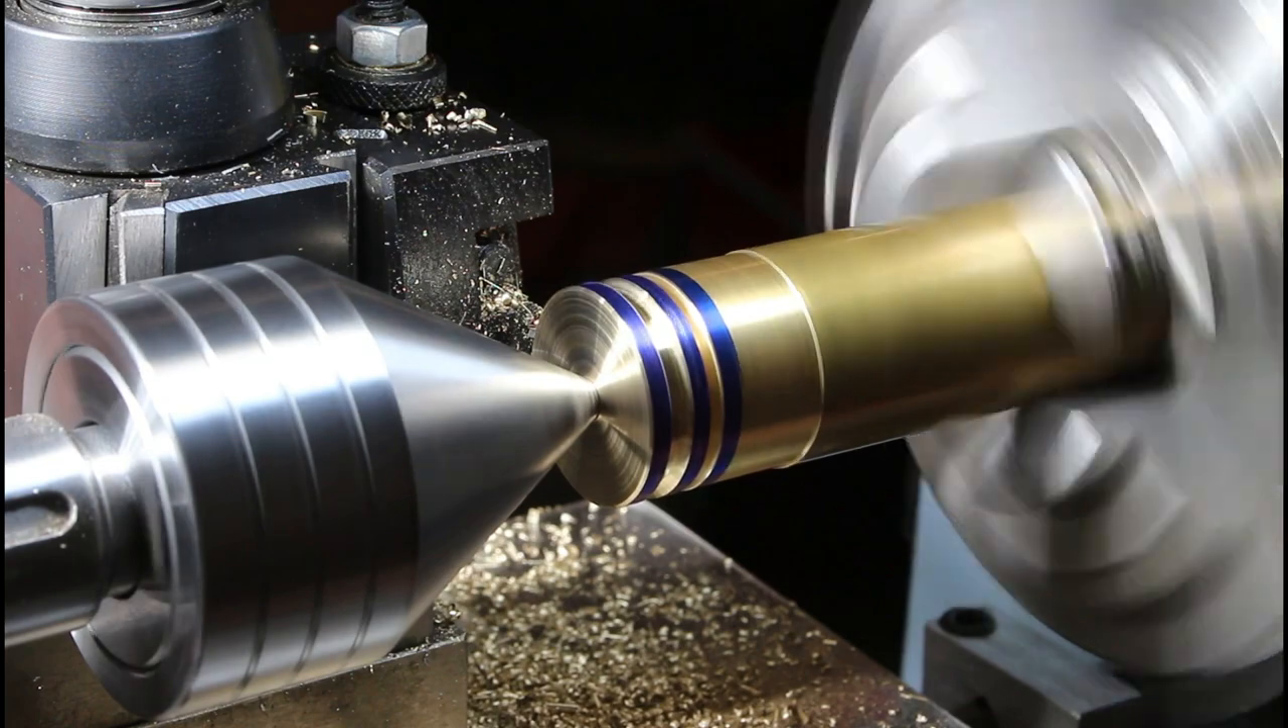So yeah, I guess I have enough stick out that I should really have had the live center in there all along. Now I do.